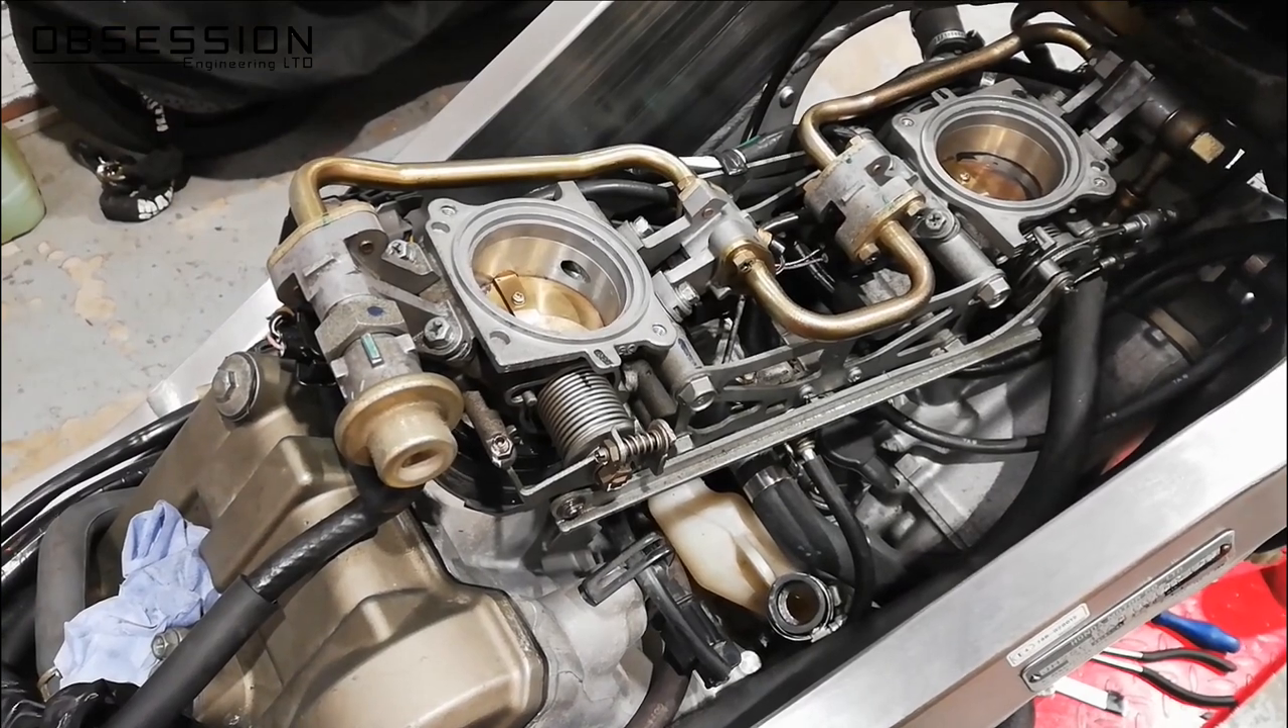So that's the throttle bodies back in.